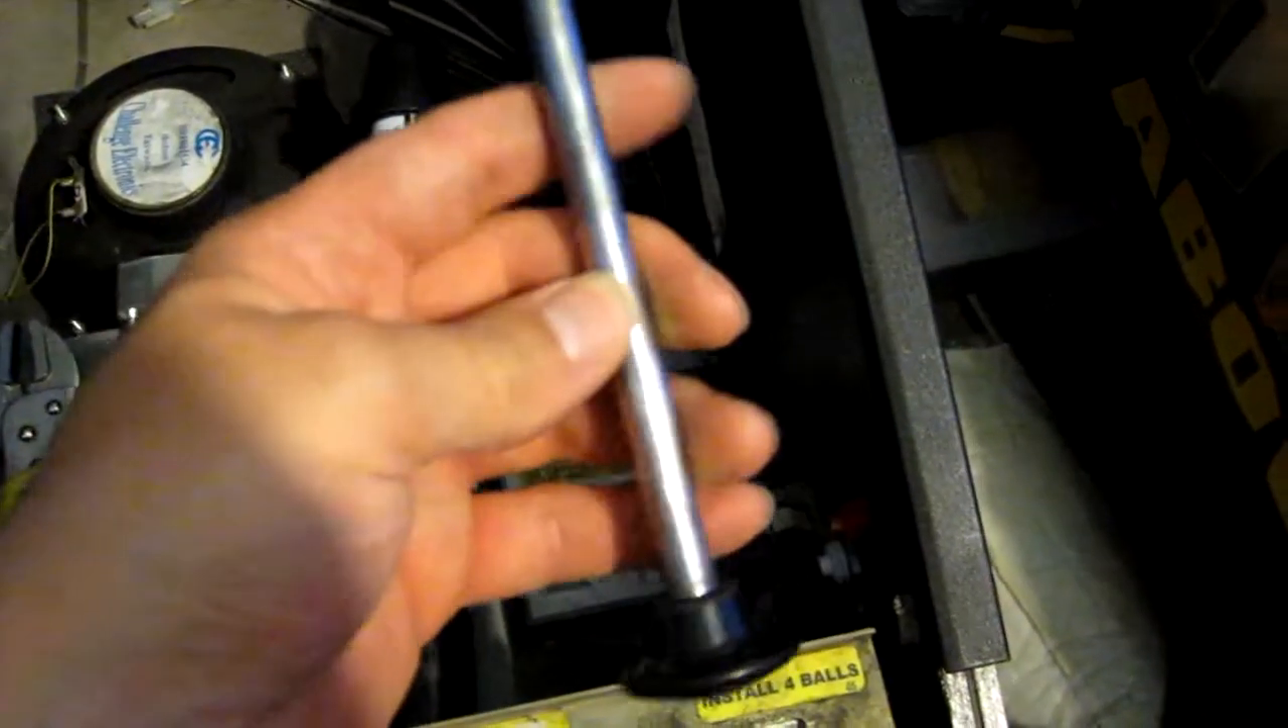Now in order to gain access to the right flipper I've needed to remove the ball plunger.